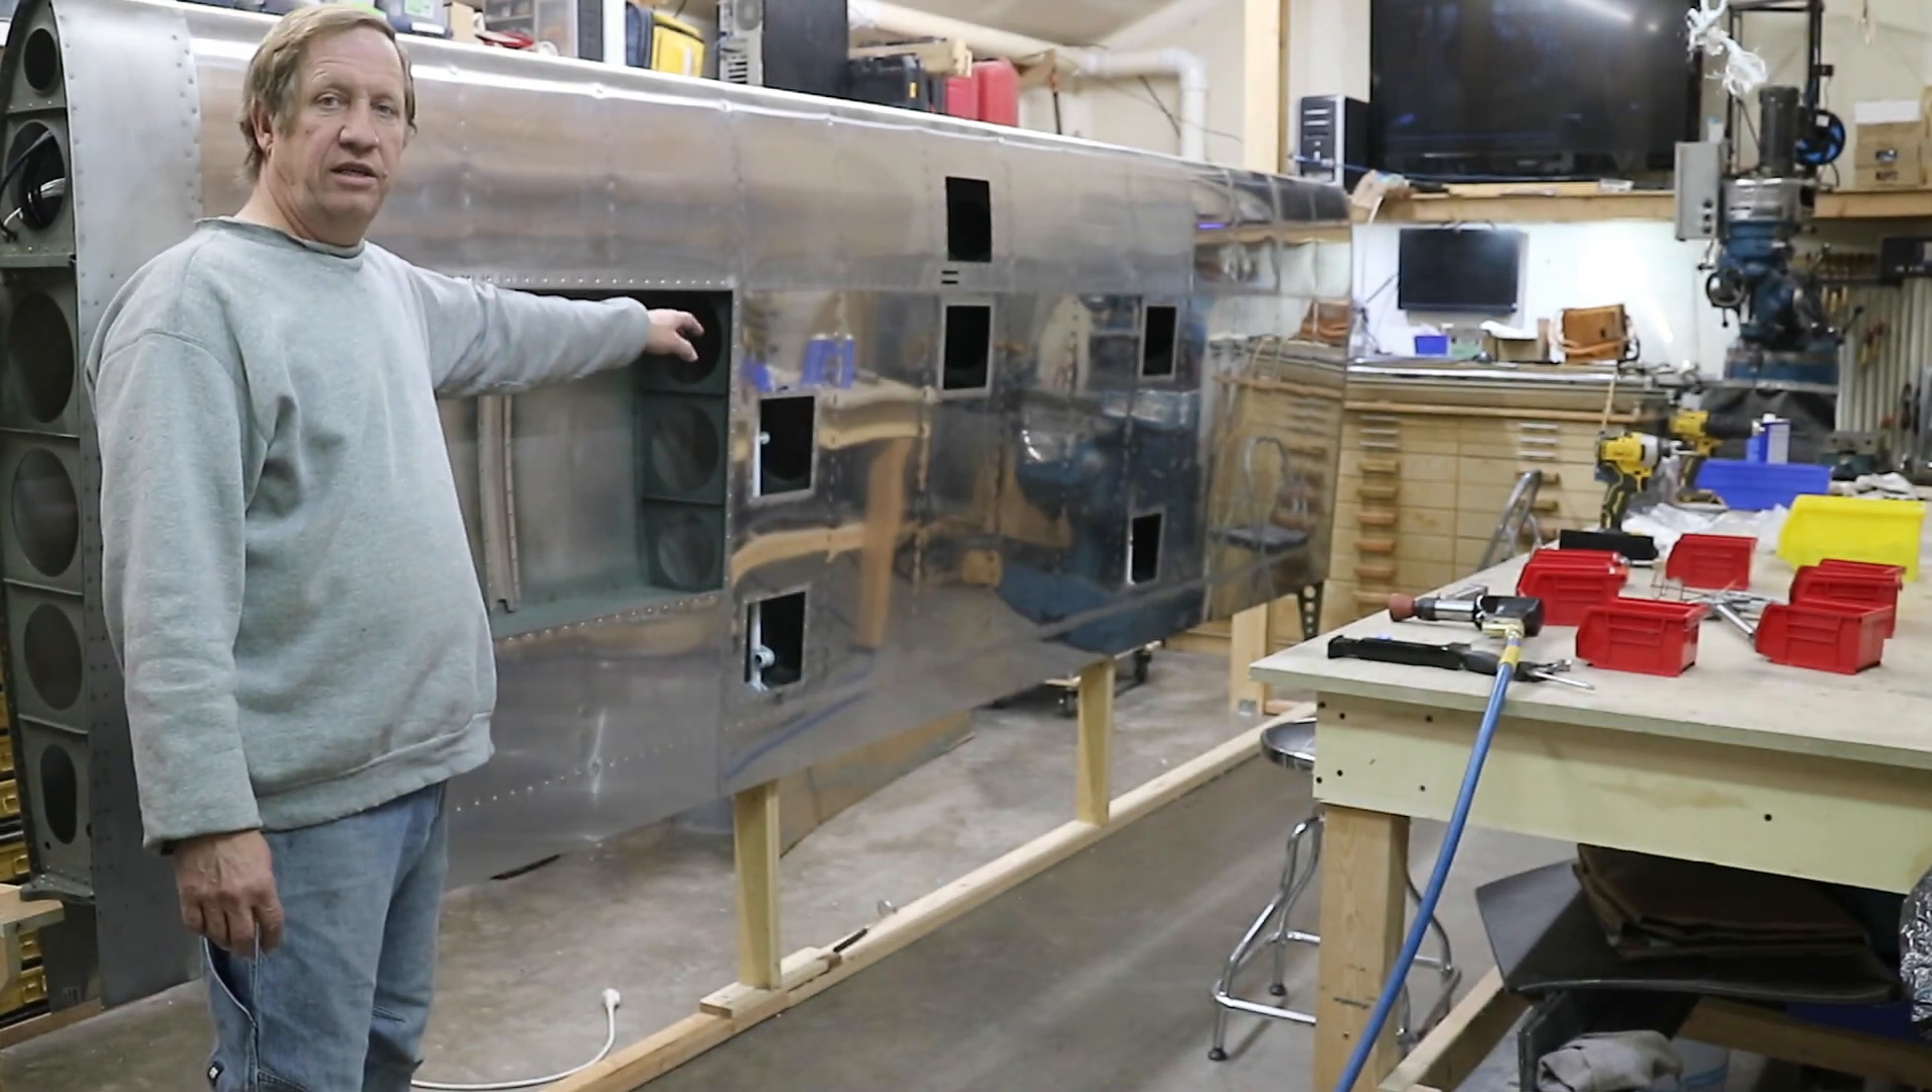All the sheets are in there in place still need to put the access panels in.